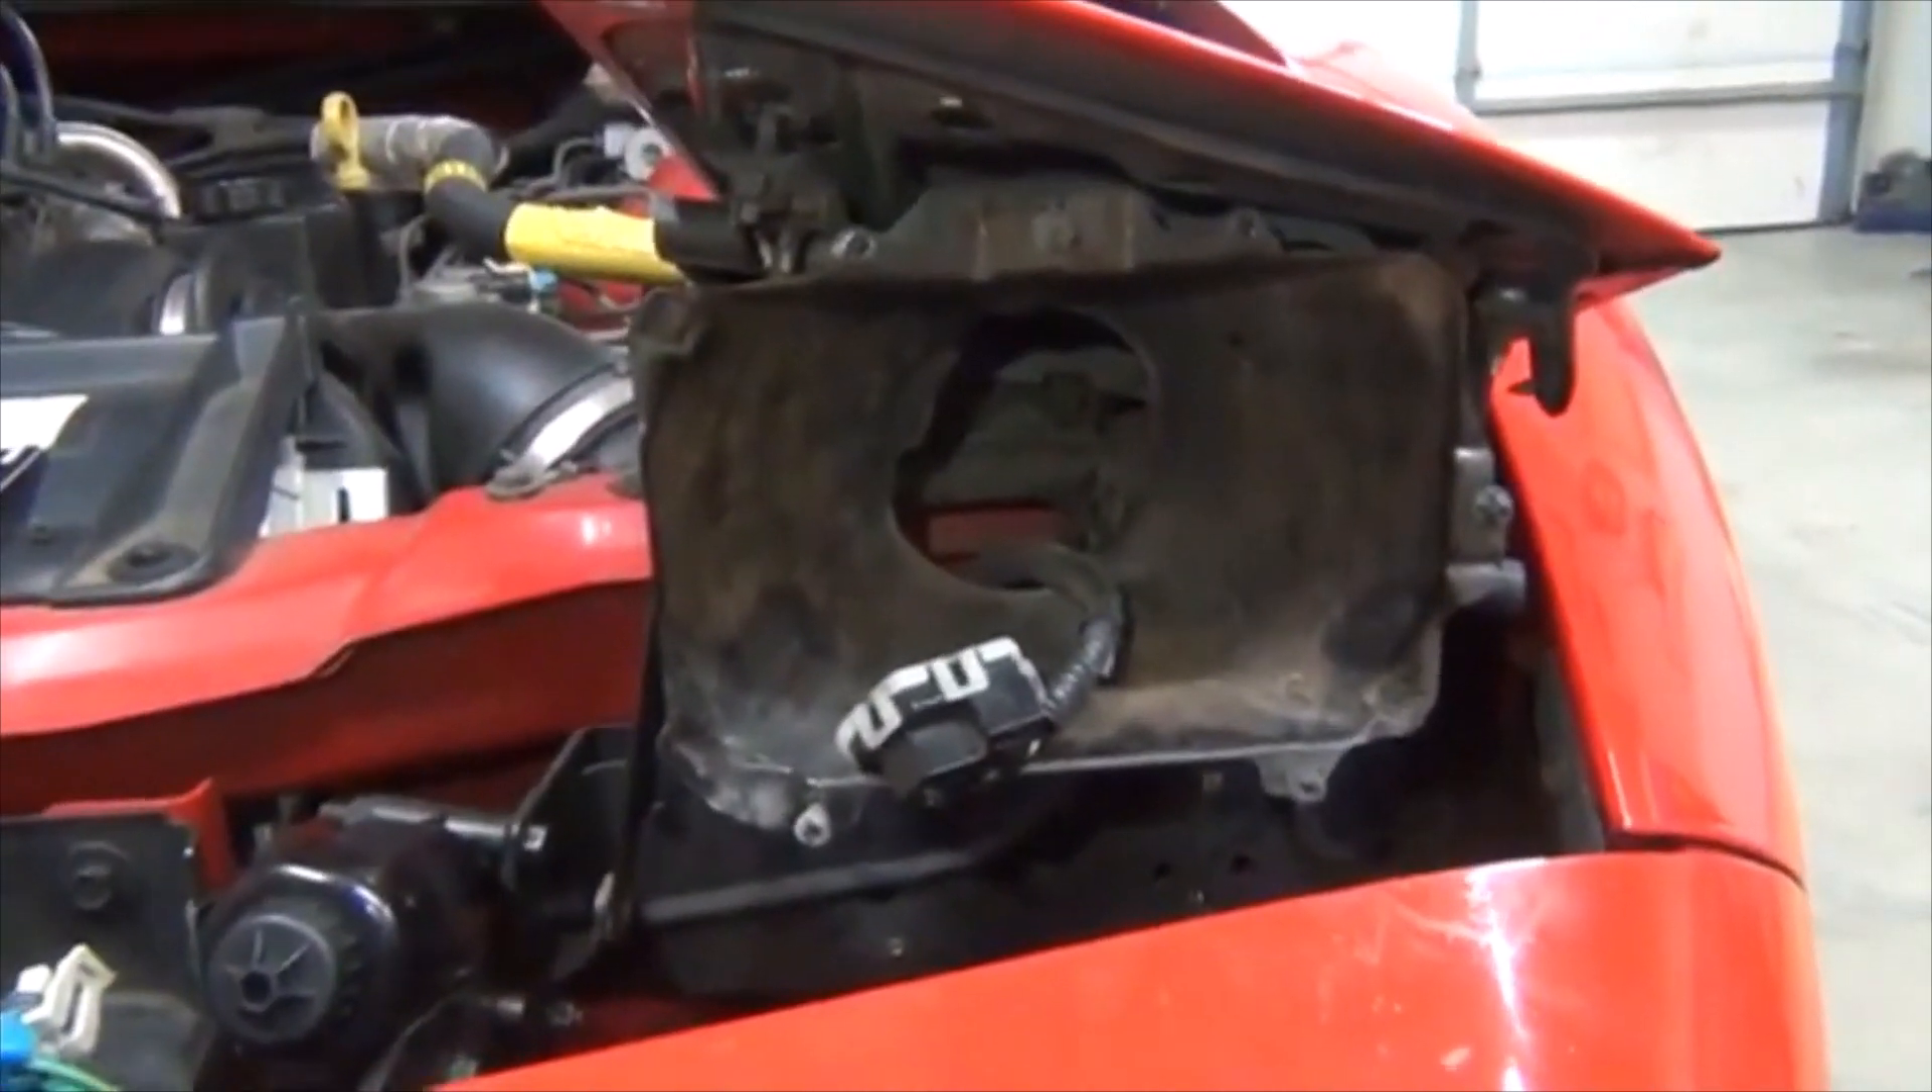Alright, so there's the stock housing with the bulb removed.